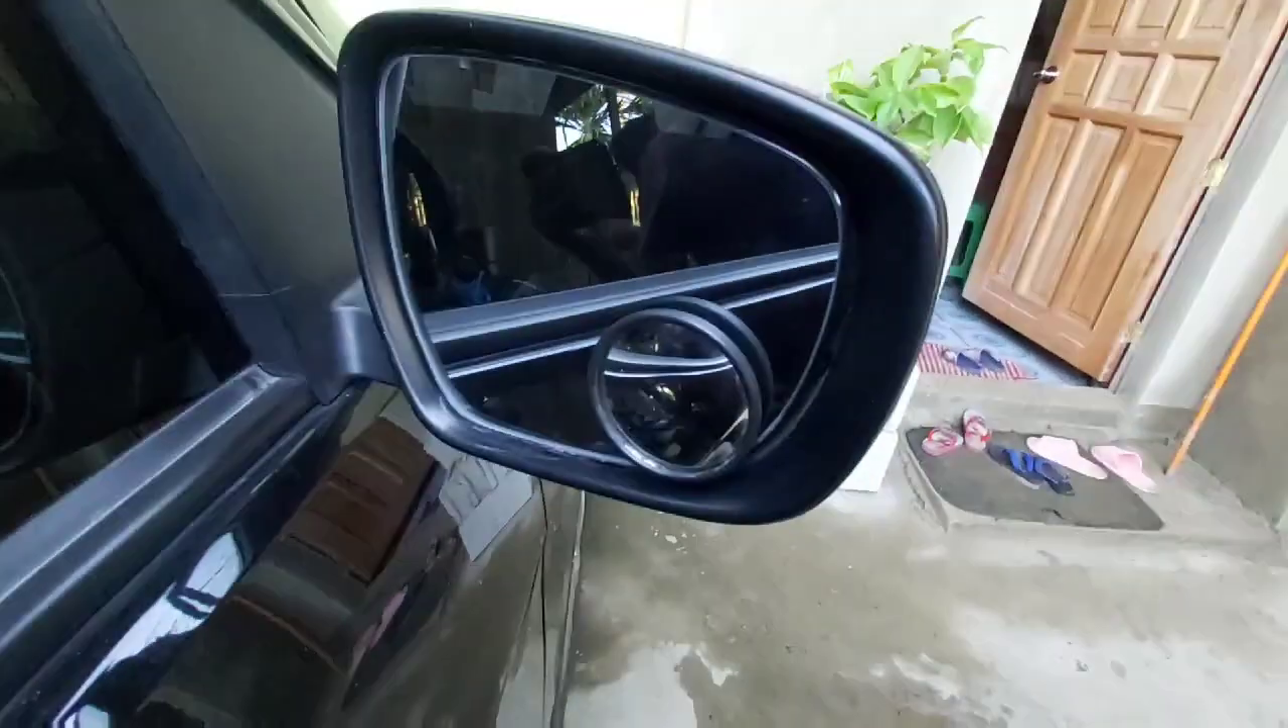So ayan guys na install na natin yung kabilang blind spot mirror.